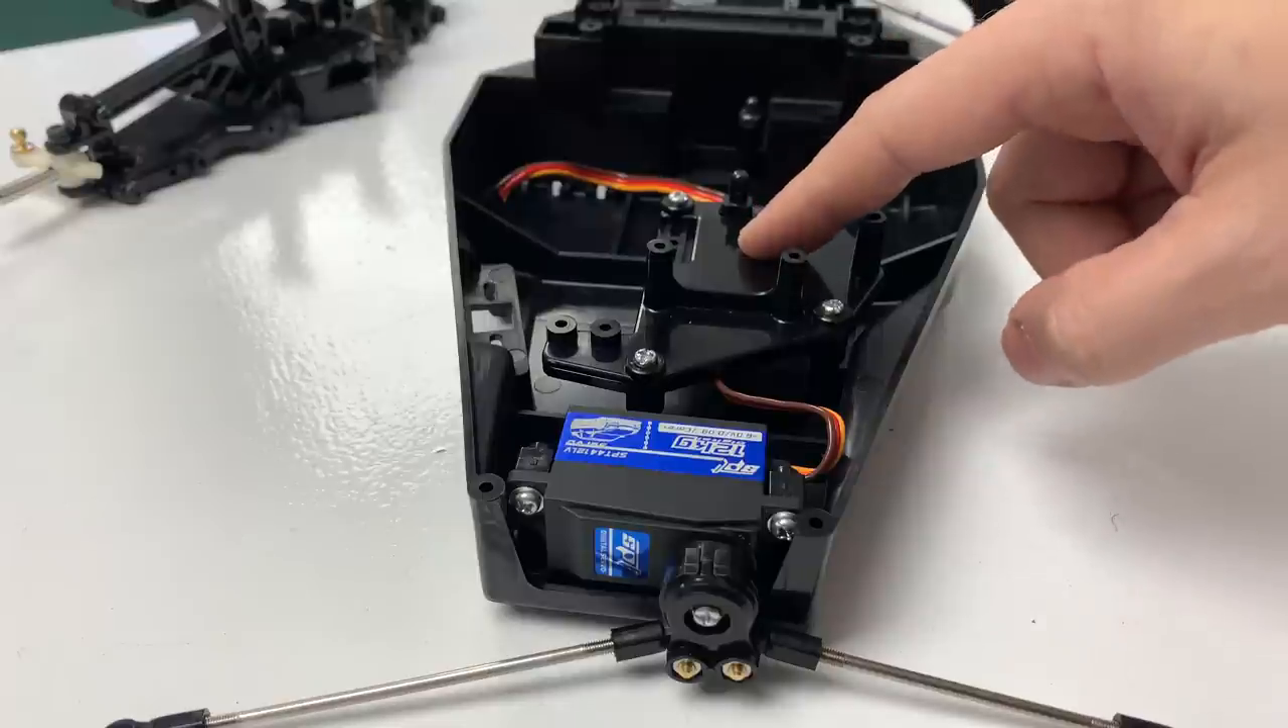Right, going together nicely now. So, obviously, you can see the steering servo's in position.